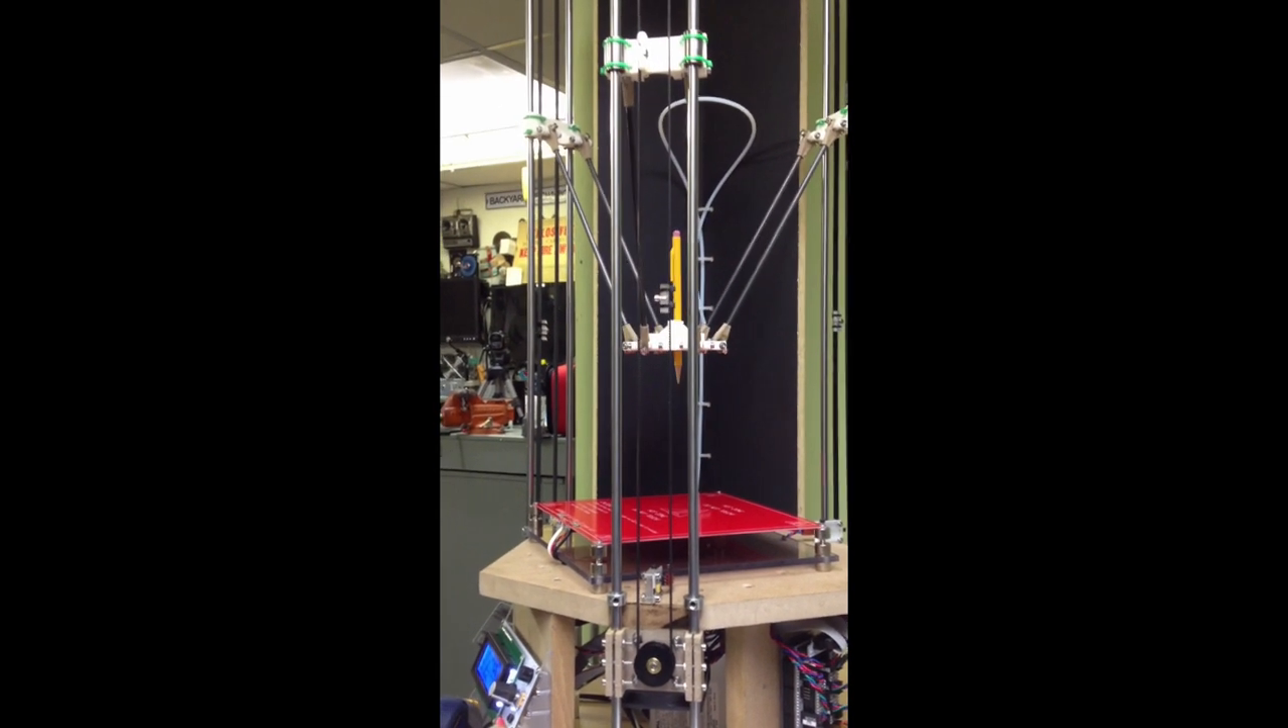And I took the hot end off there and put a pencil on there.